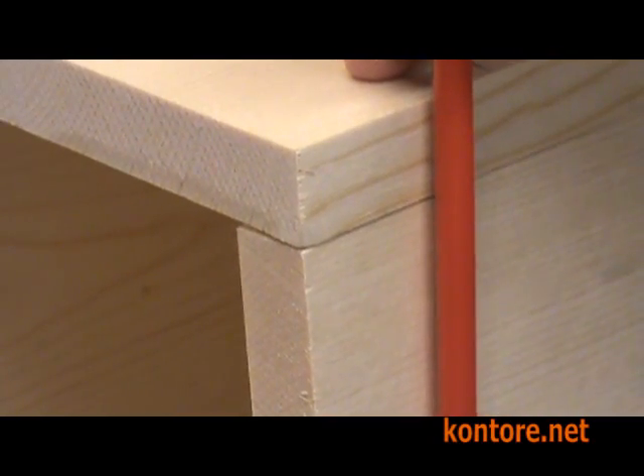The important point here is to align the bottom of the front piece with the edge bottom of the side. You can see that they're perfectly flush with each other here, and they're flush on this edge also.